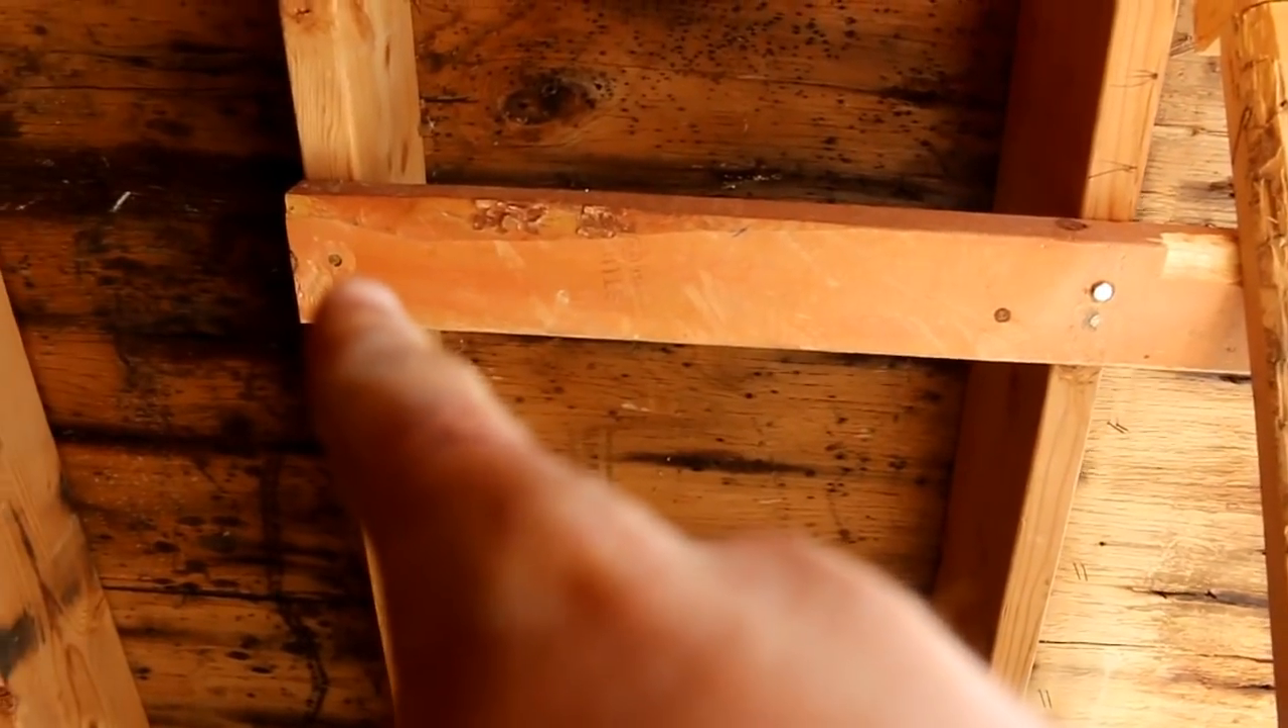So, what I did is I just bolted in this 2x4 here, and the same thing on the other side.